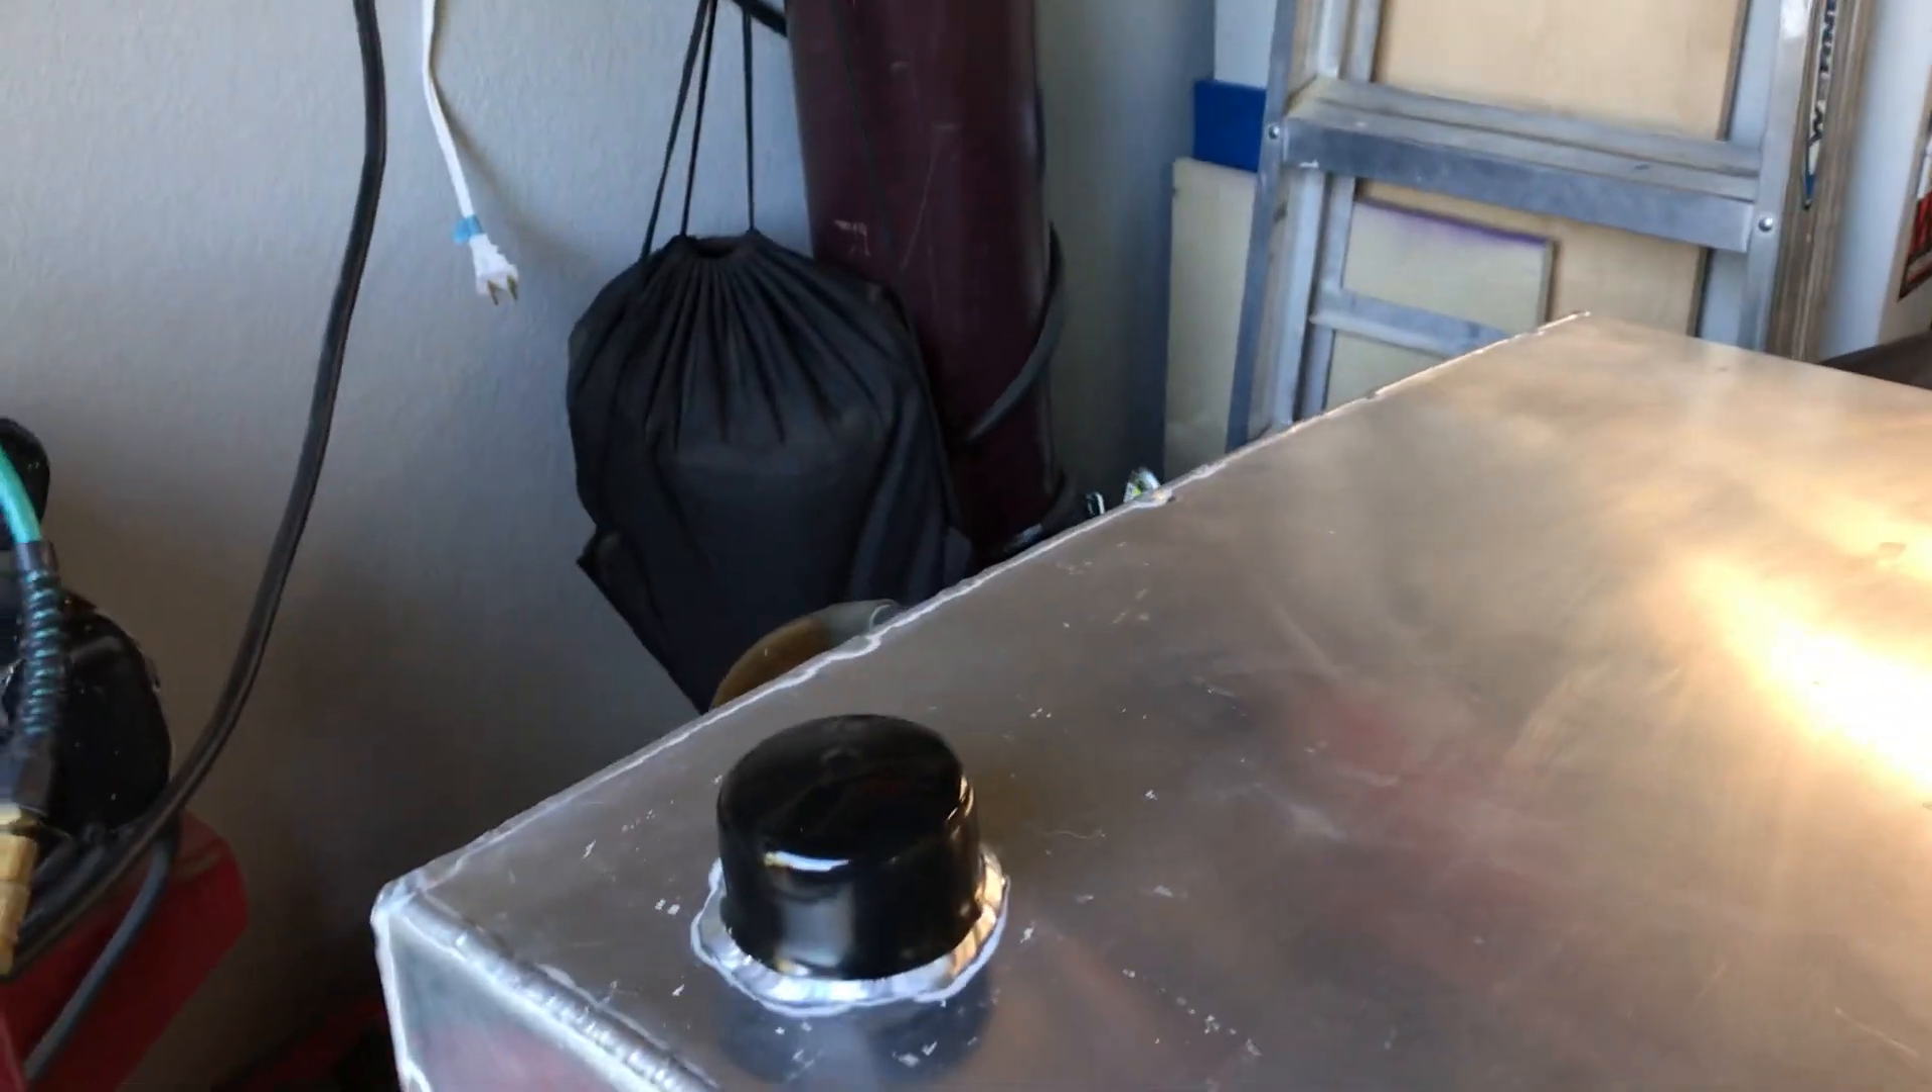The biggest problem I had was finding a way to cap off the filler neck and you can see over here that I've got I've got this rubber cap on here now.